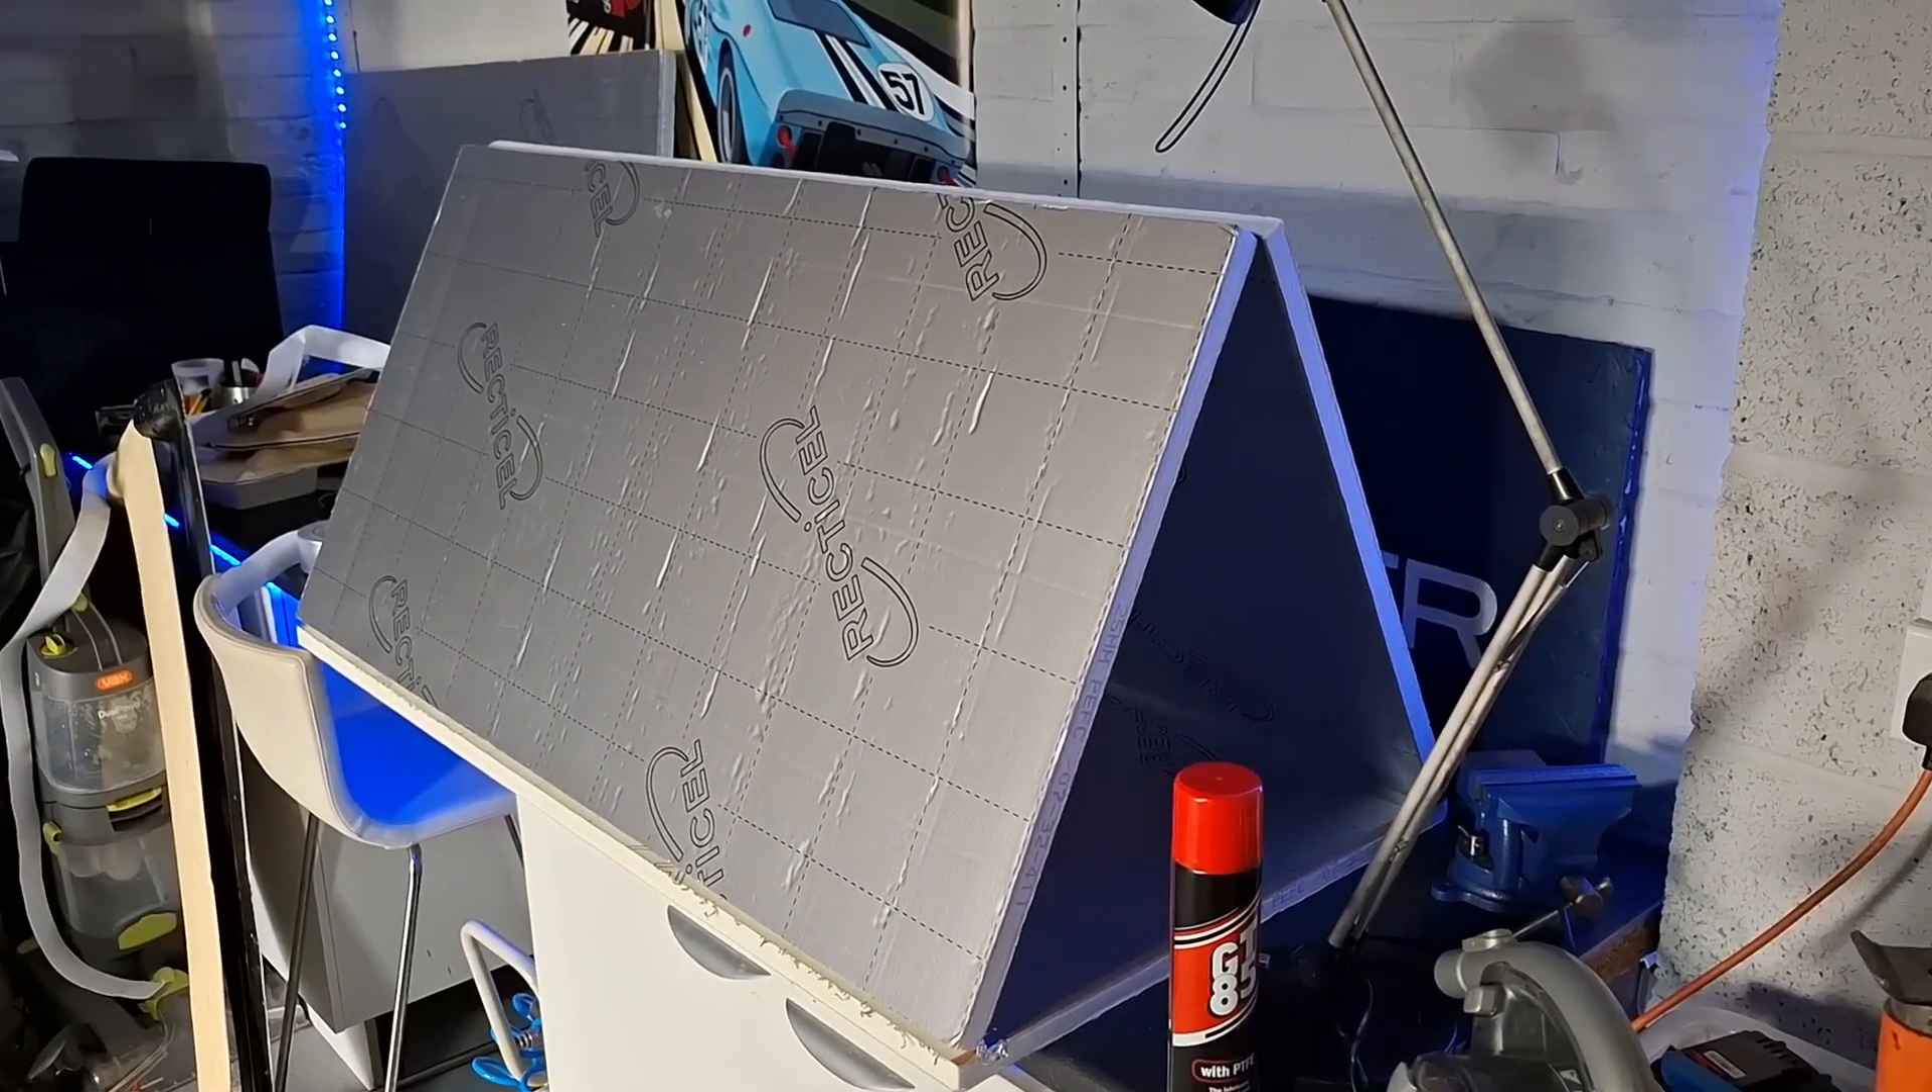So we have our beautiful Toblerone tube all ready to go and it's time to think about putting those end plates on.